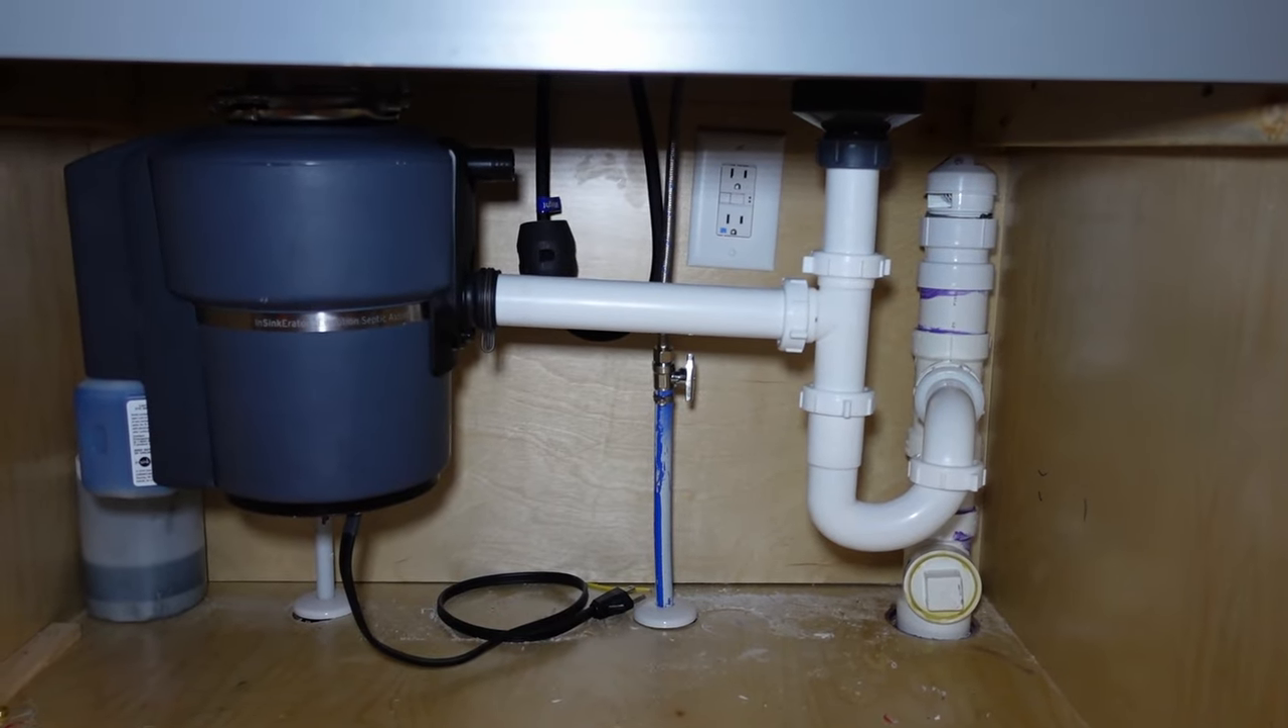All right, so I have all the plumbing finished.